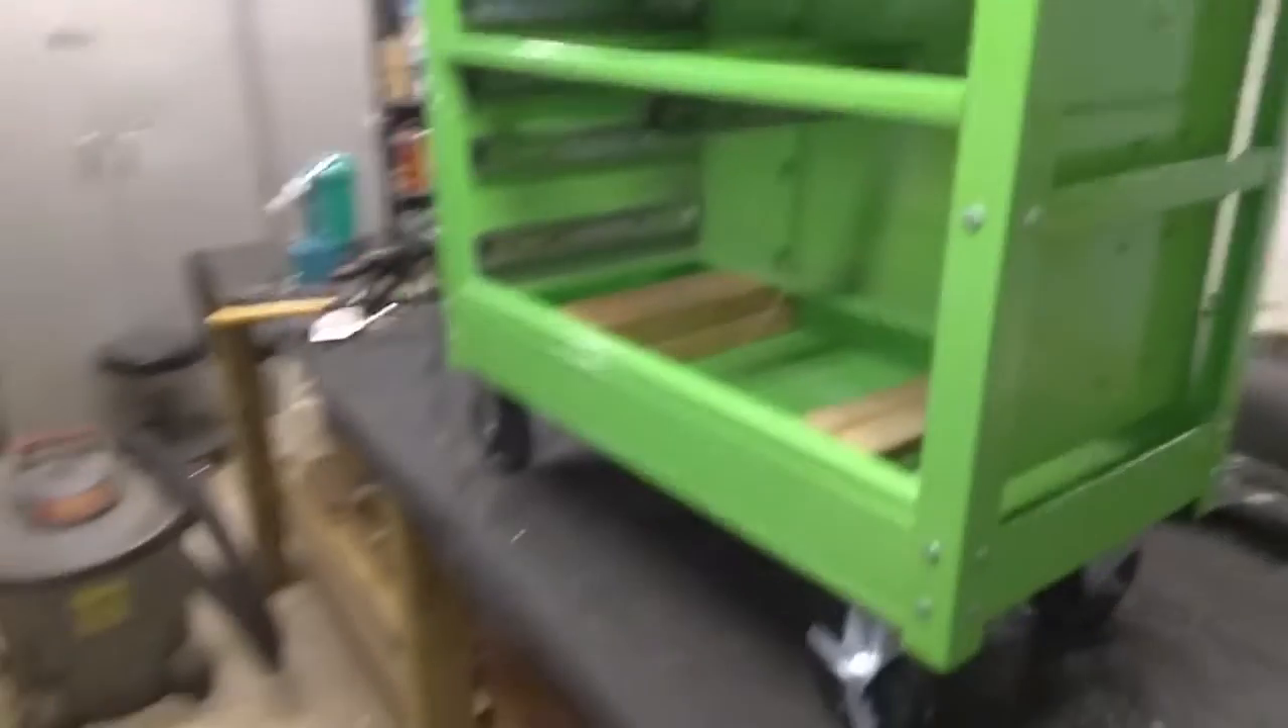So that takes us to the final product which as you can see all we have to do is install the drawers and we will have the reveal here shortly.